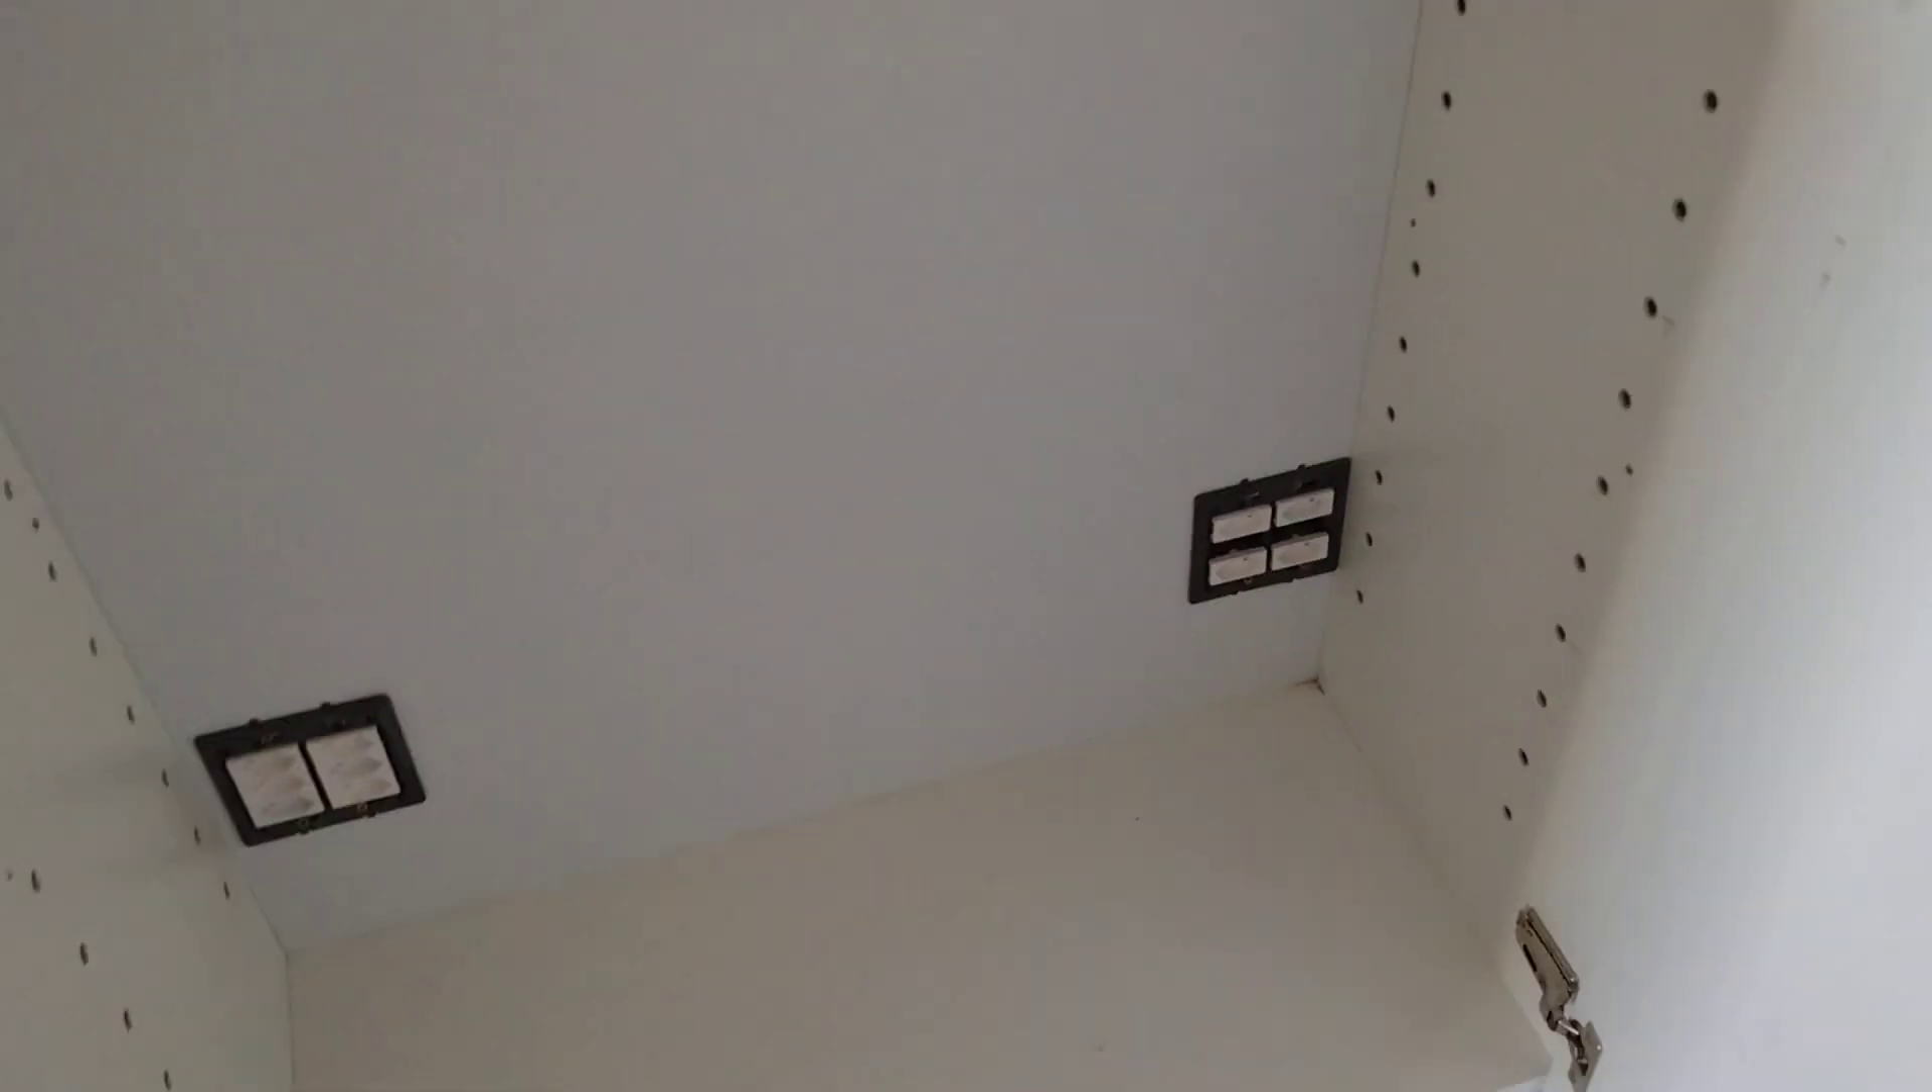Já embuti aquelas duas tomadas ali Já tá pronta.